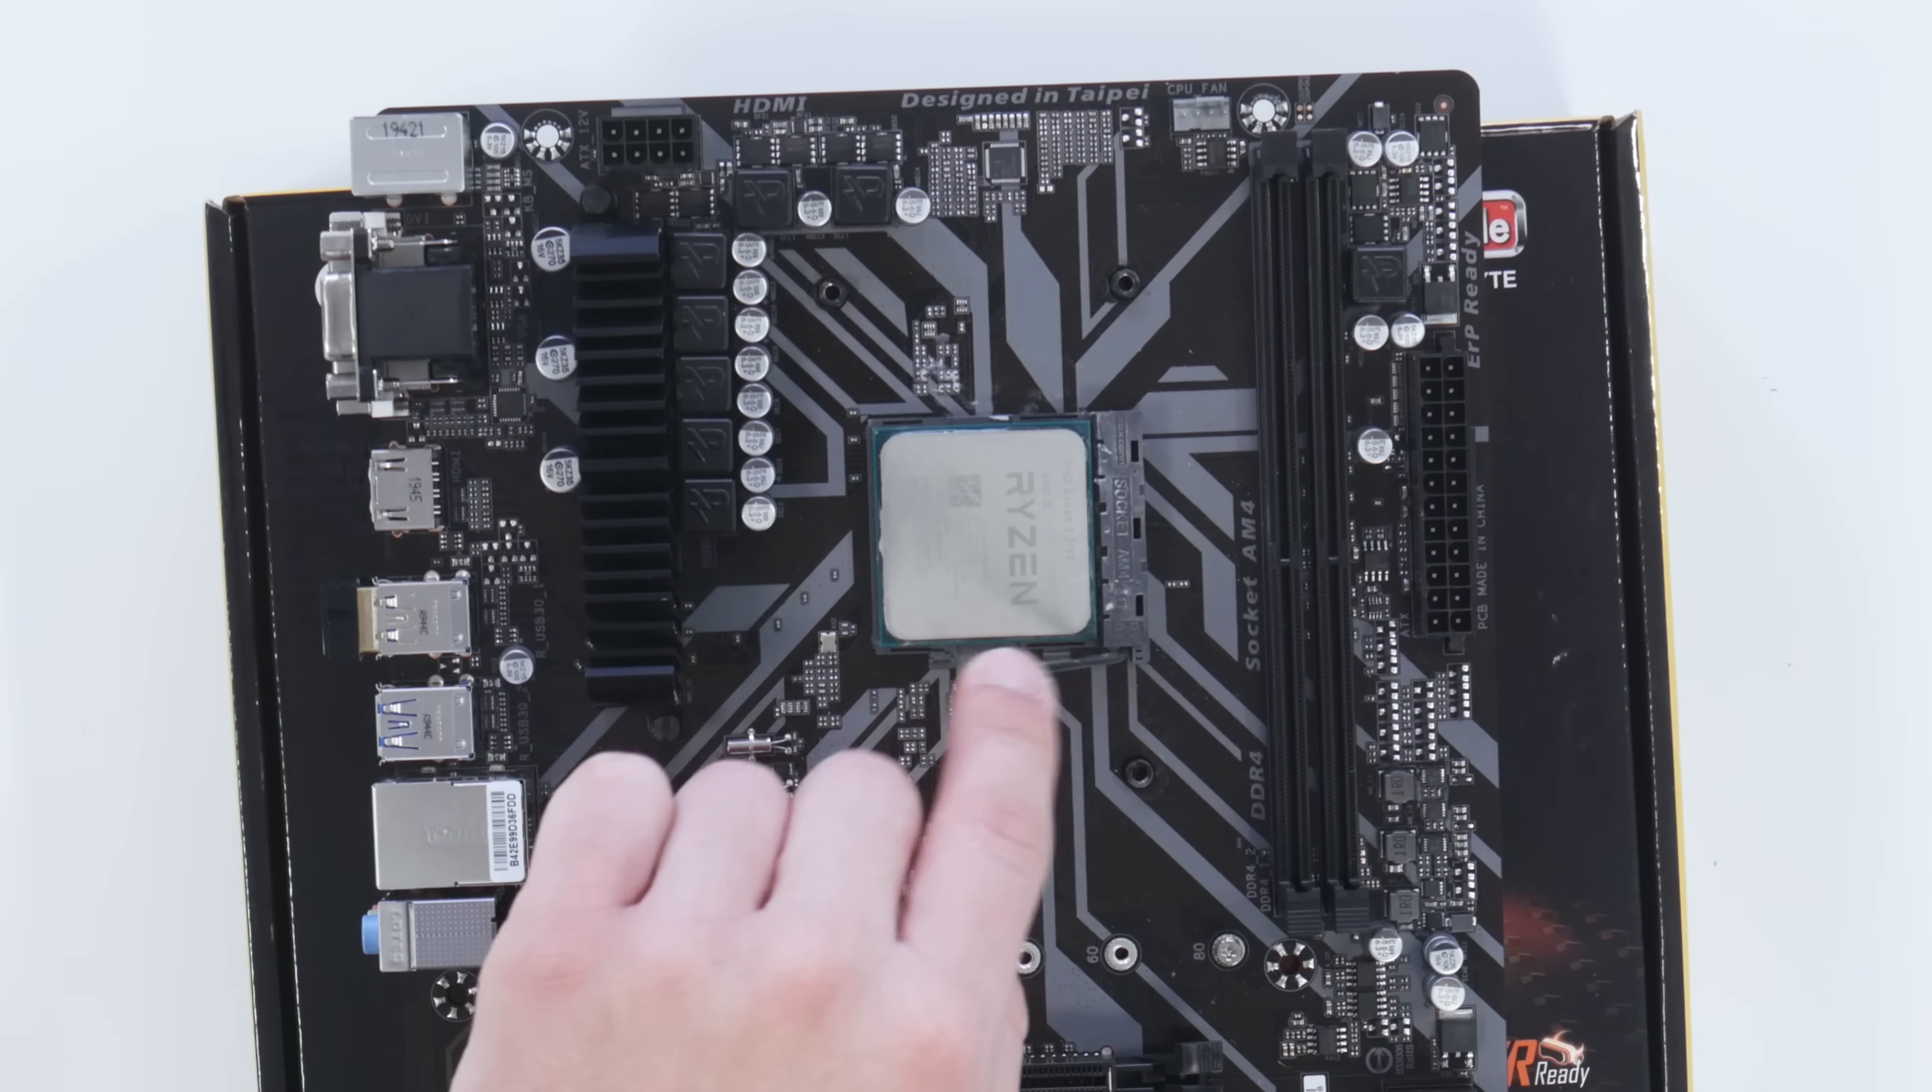The processor drops very nicely into place.